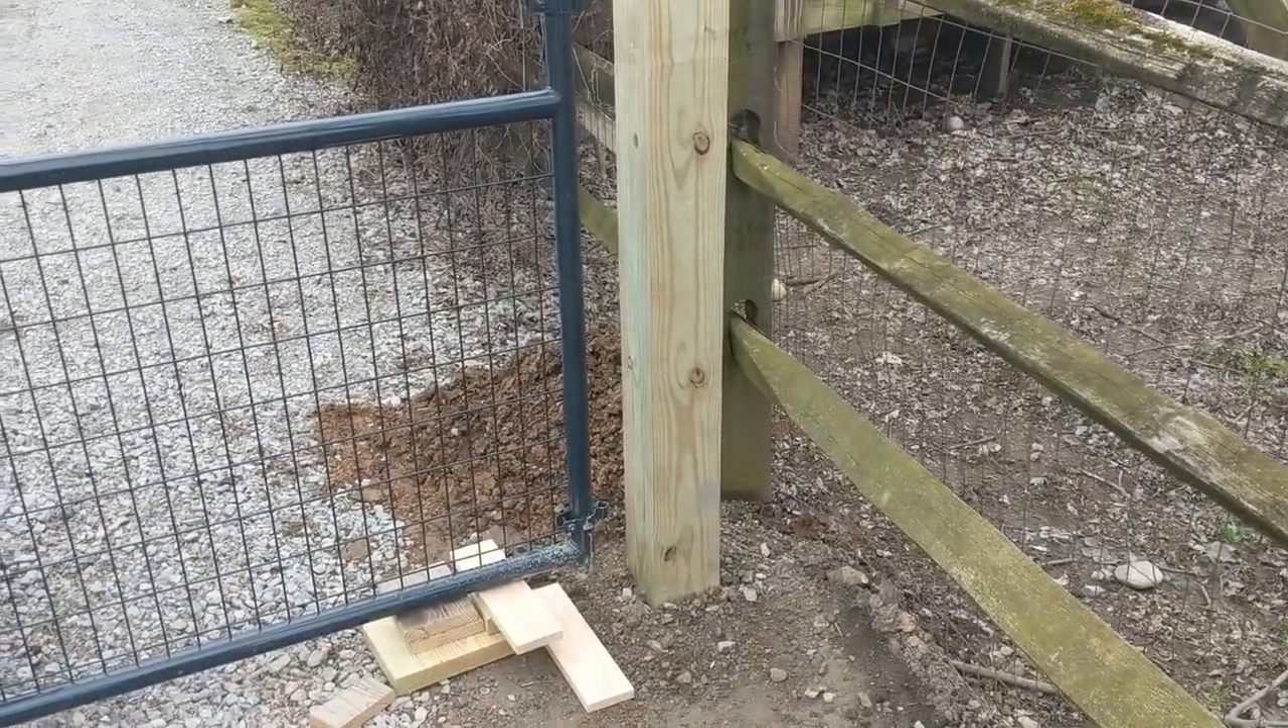All right guys I'm back here a couple days later you can see the post is still set in the ground.